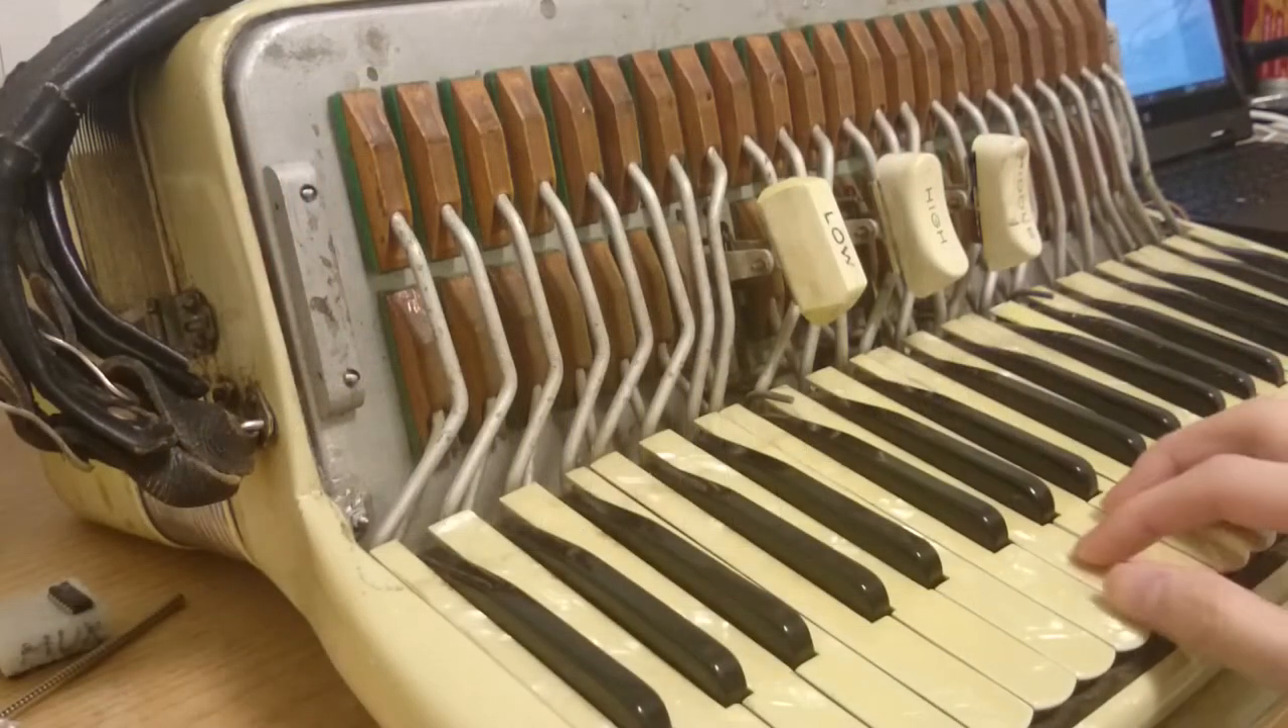So let's get started. I still have the front cover off the accordion, and the goal is to be able to electrically sense this key arm movement.